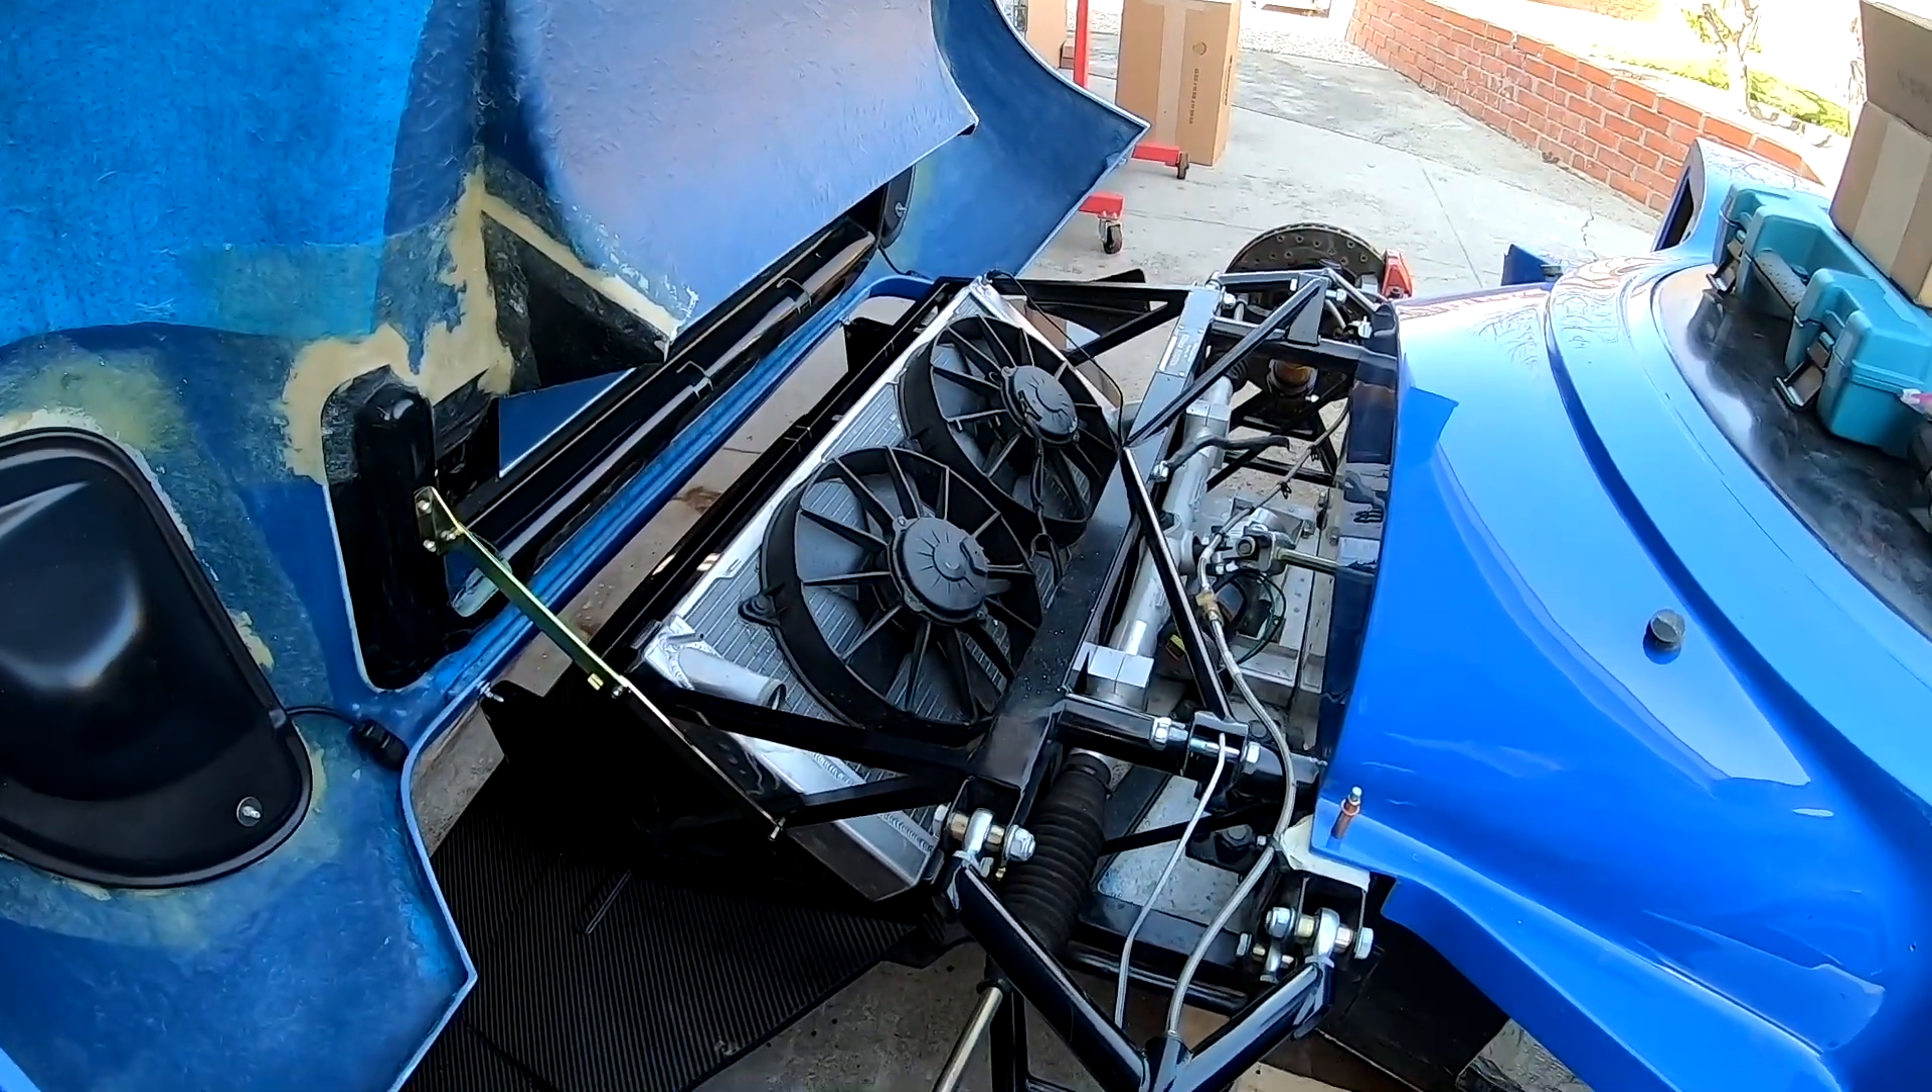All right, radiators in place. You can see, so this is the larger CNR radiator with the much larger fans.